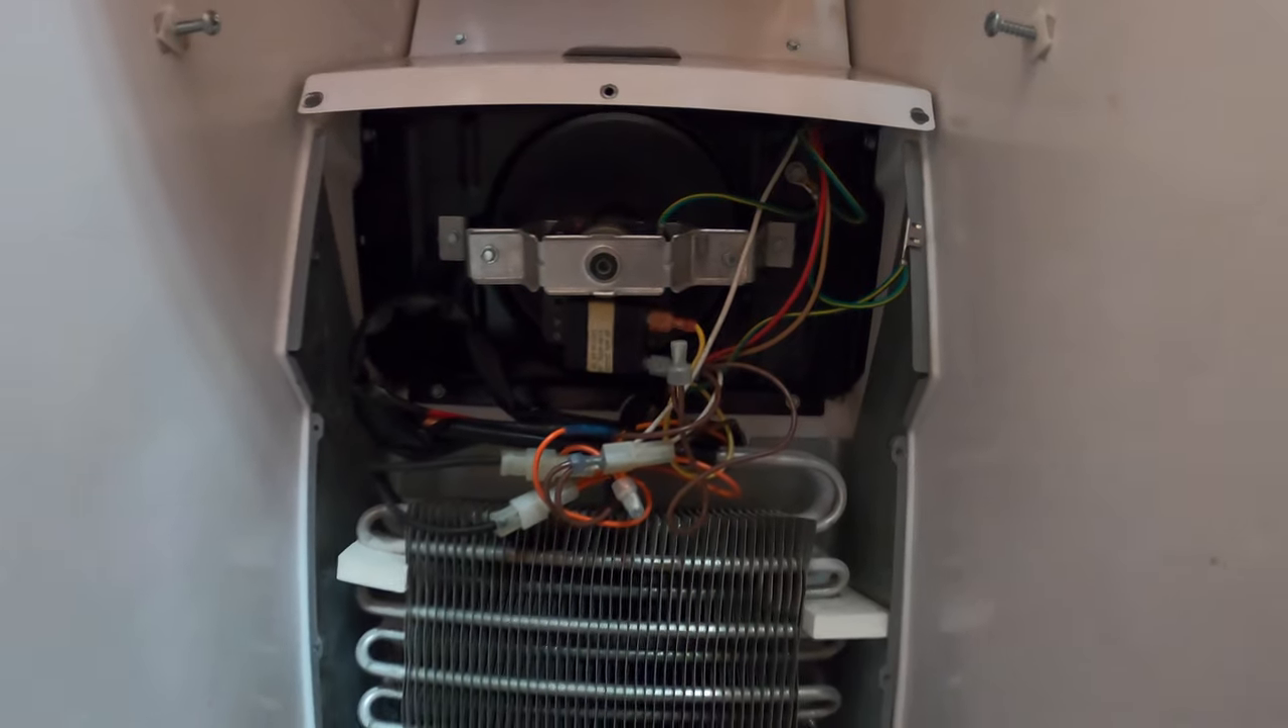Okay, now that we got that panel off, you can see the coils here that are inside of the fridge.